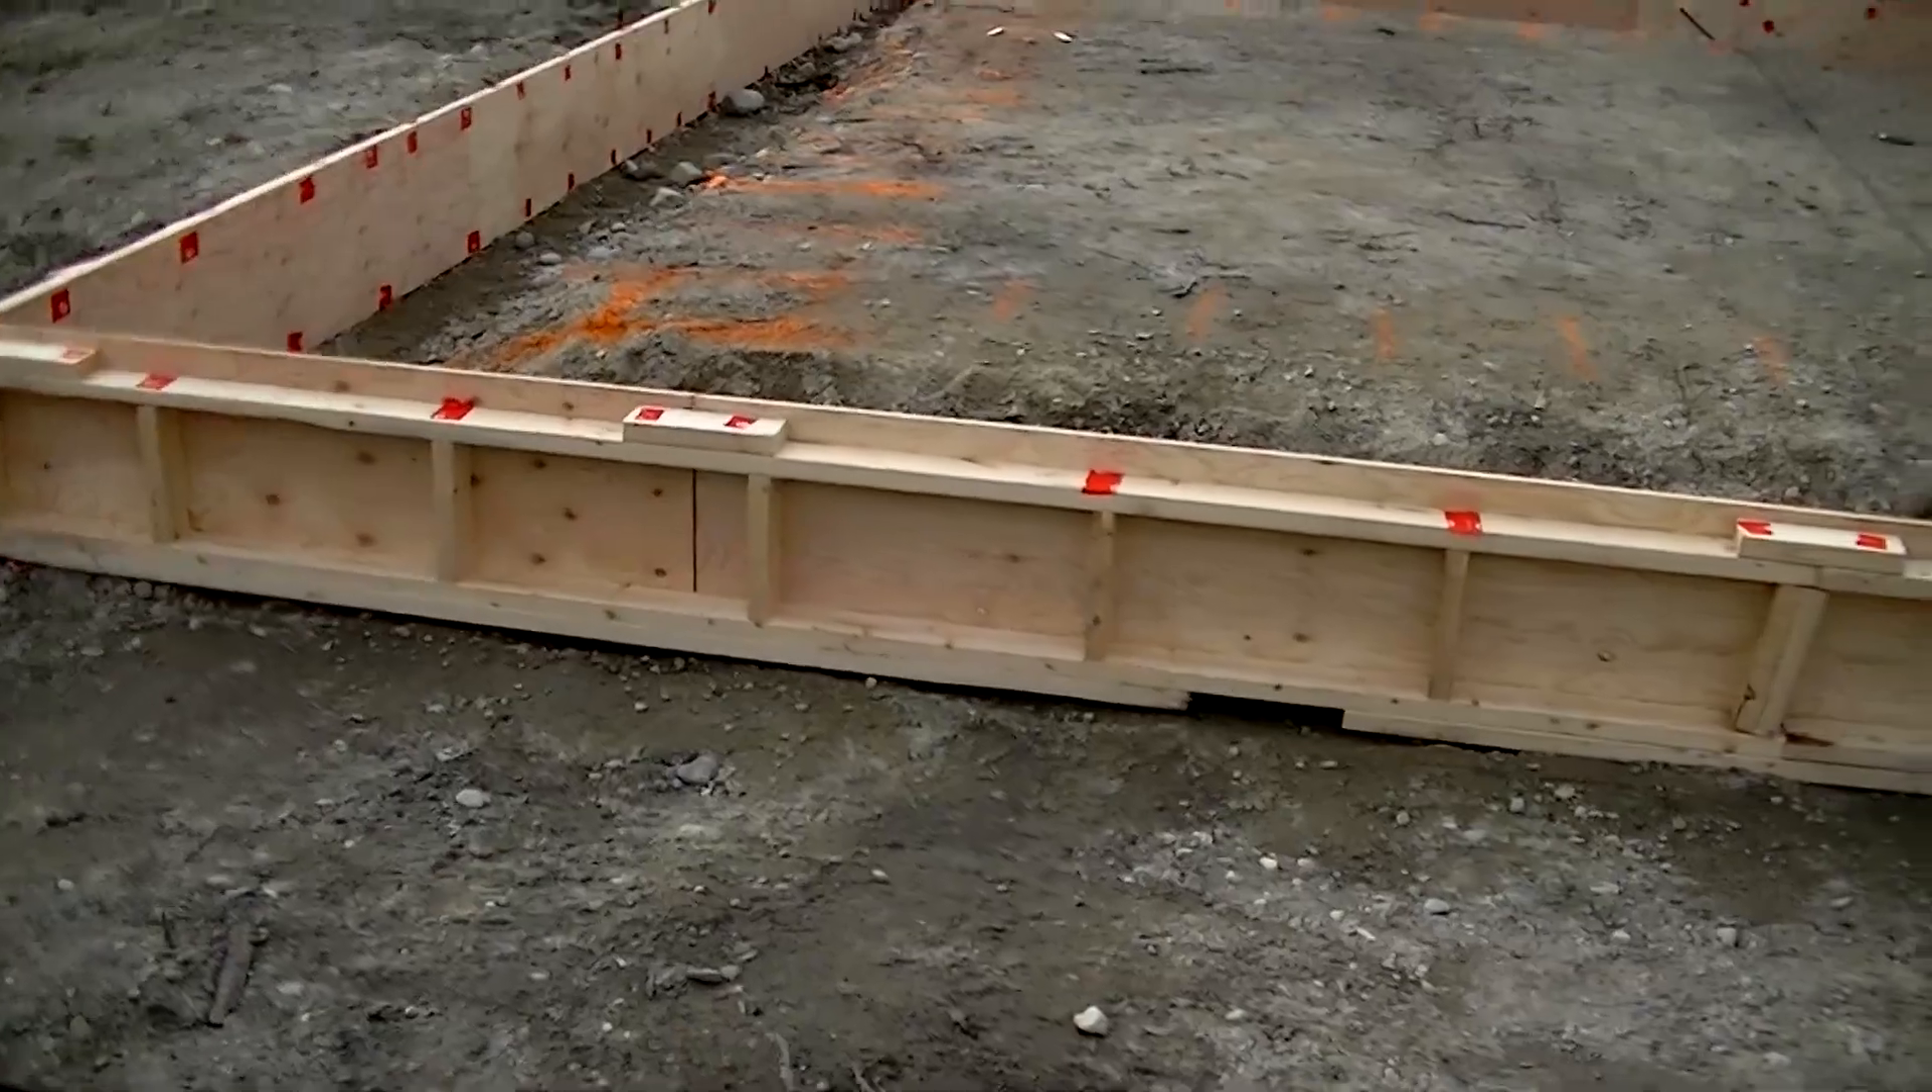So I got all those forms dragged over this morning and screwed all my plywood on, got them into place there.